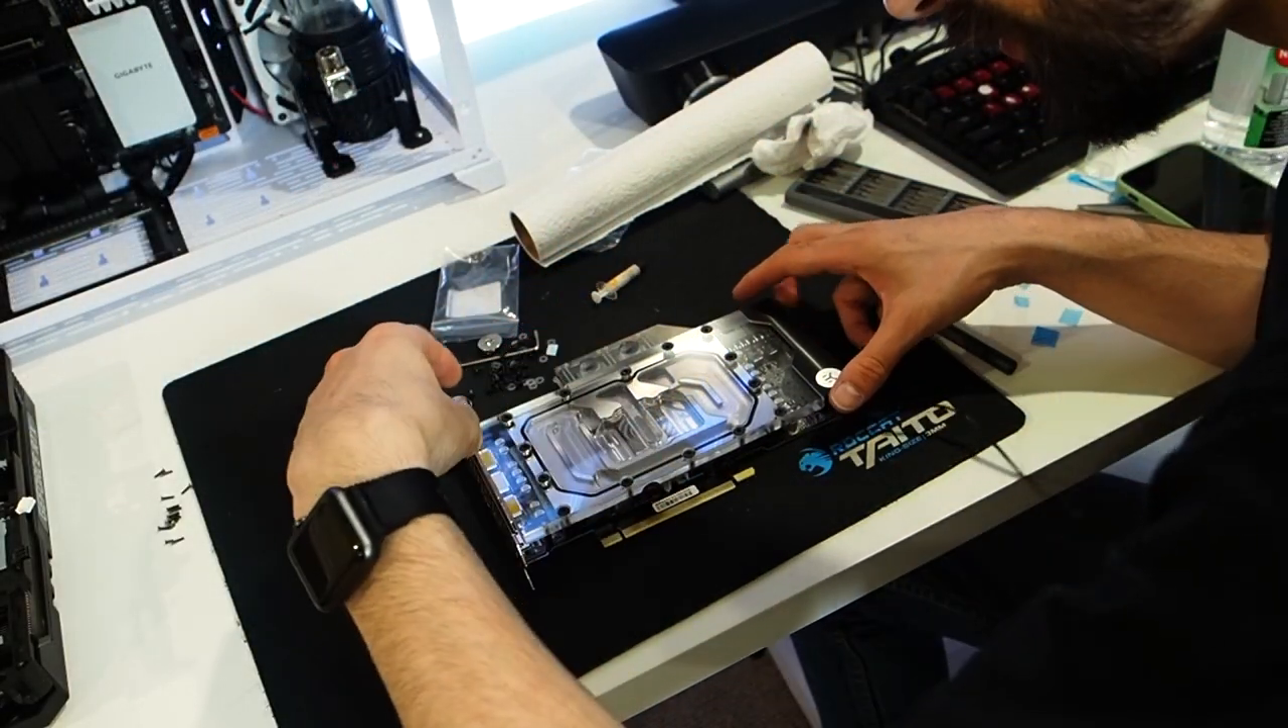The block is on the gpu and it looks so sick.